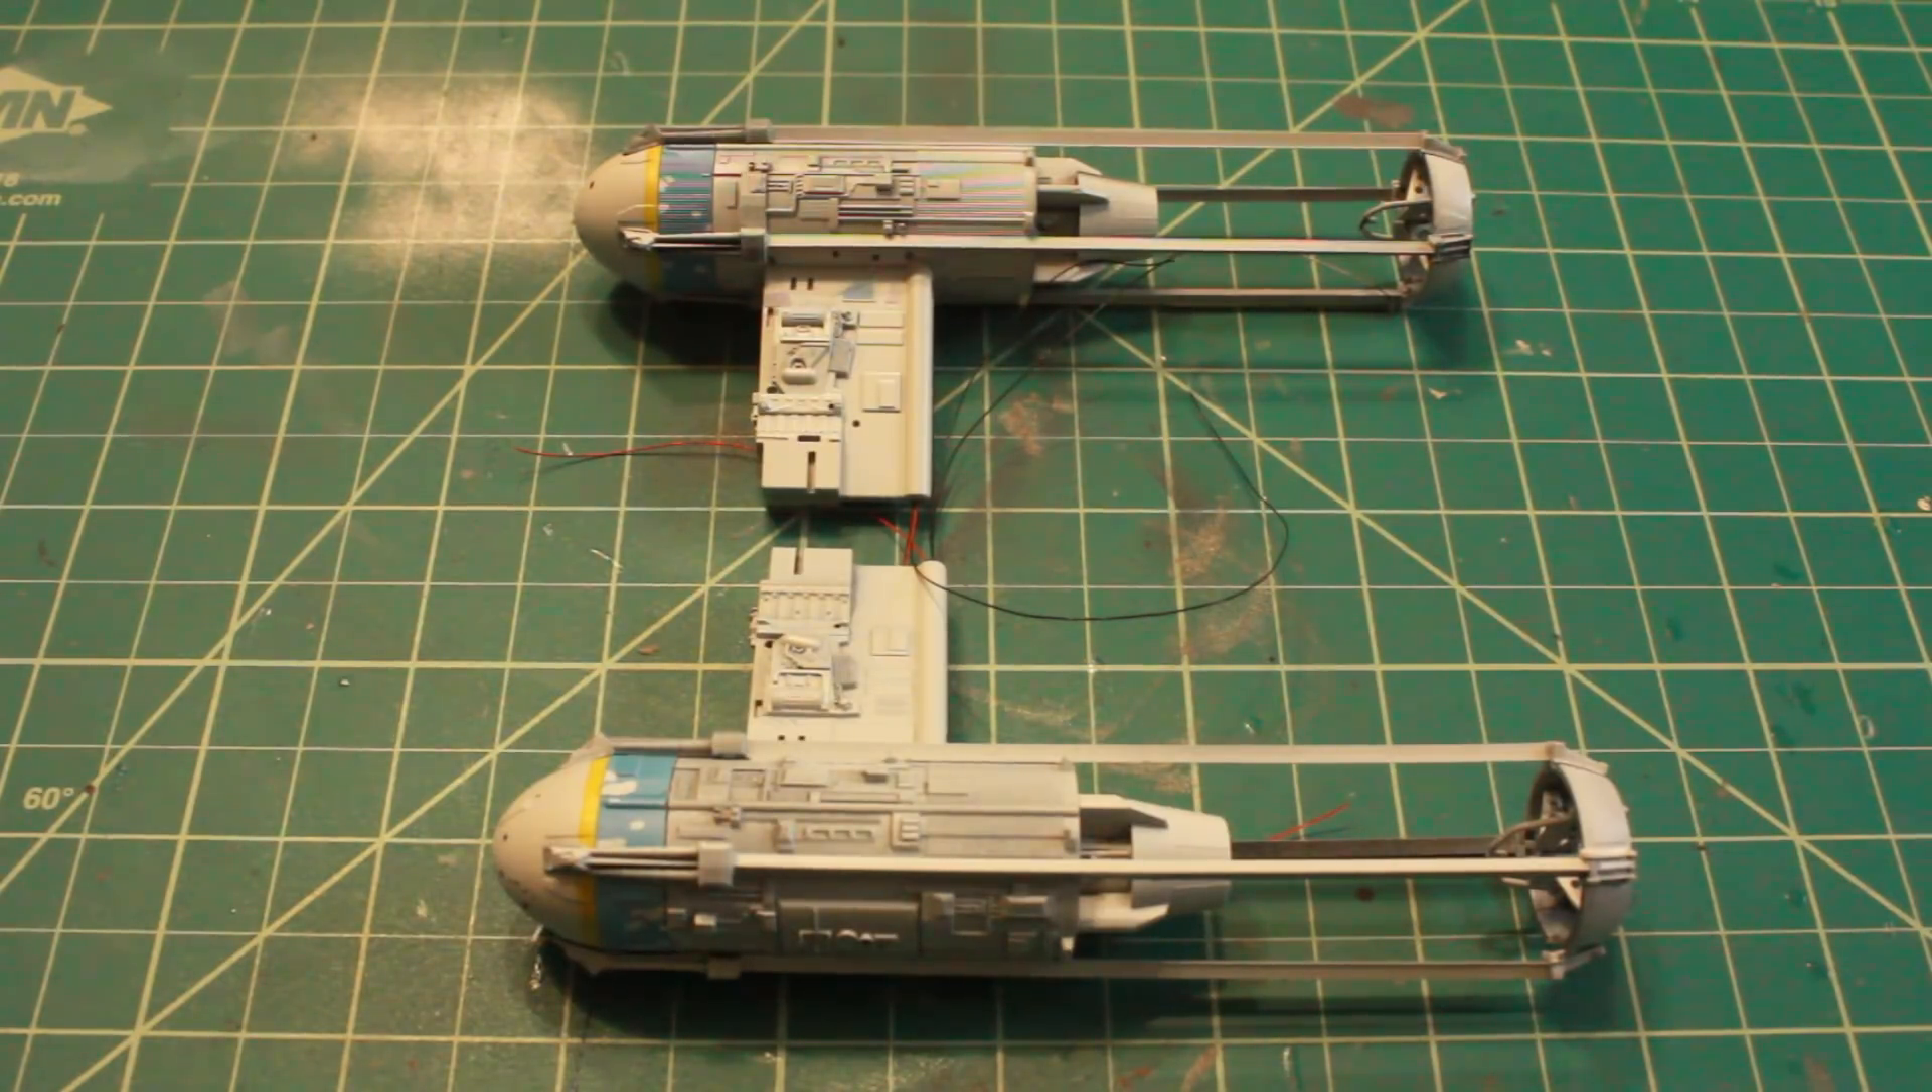And here we have a fully assembled engine nacelle with the pylons and plates. And just like magic, both of them are assembled wired with LEDs inside.